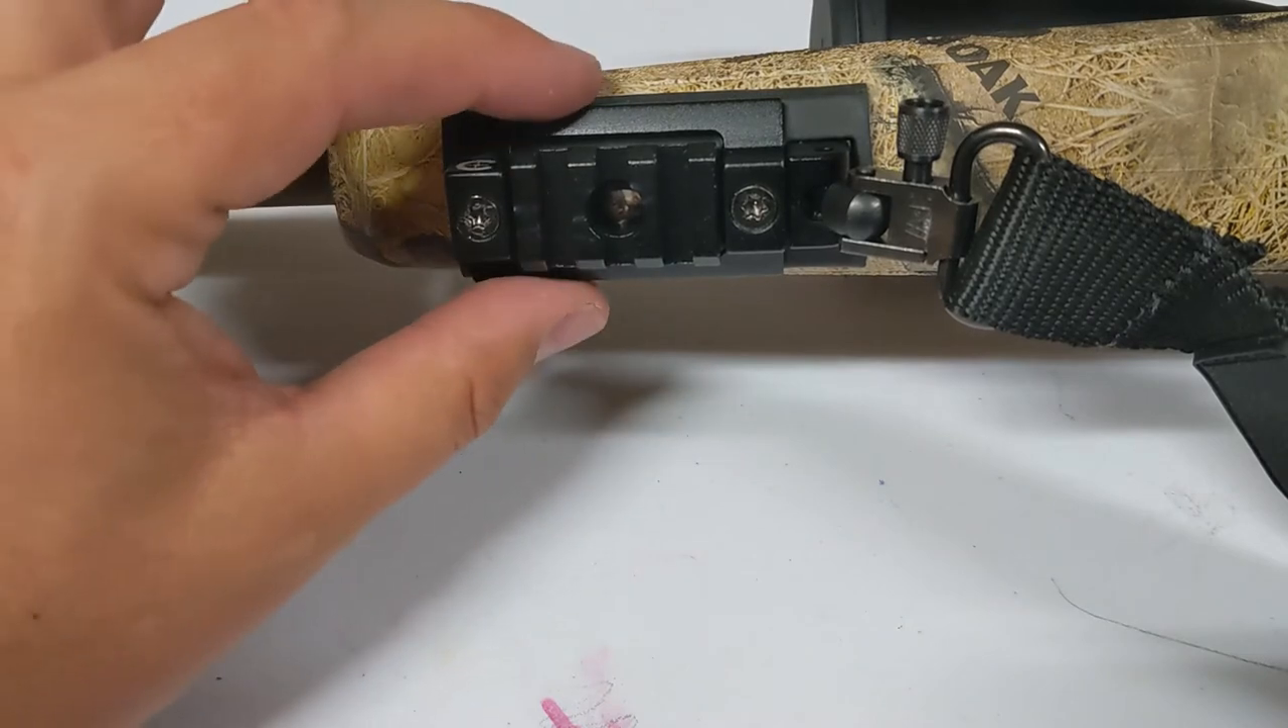But now I have a three slot picatinny rail on the bottom of my rifle.